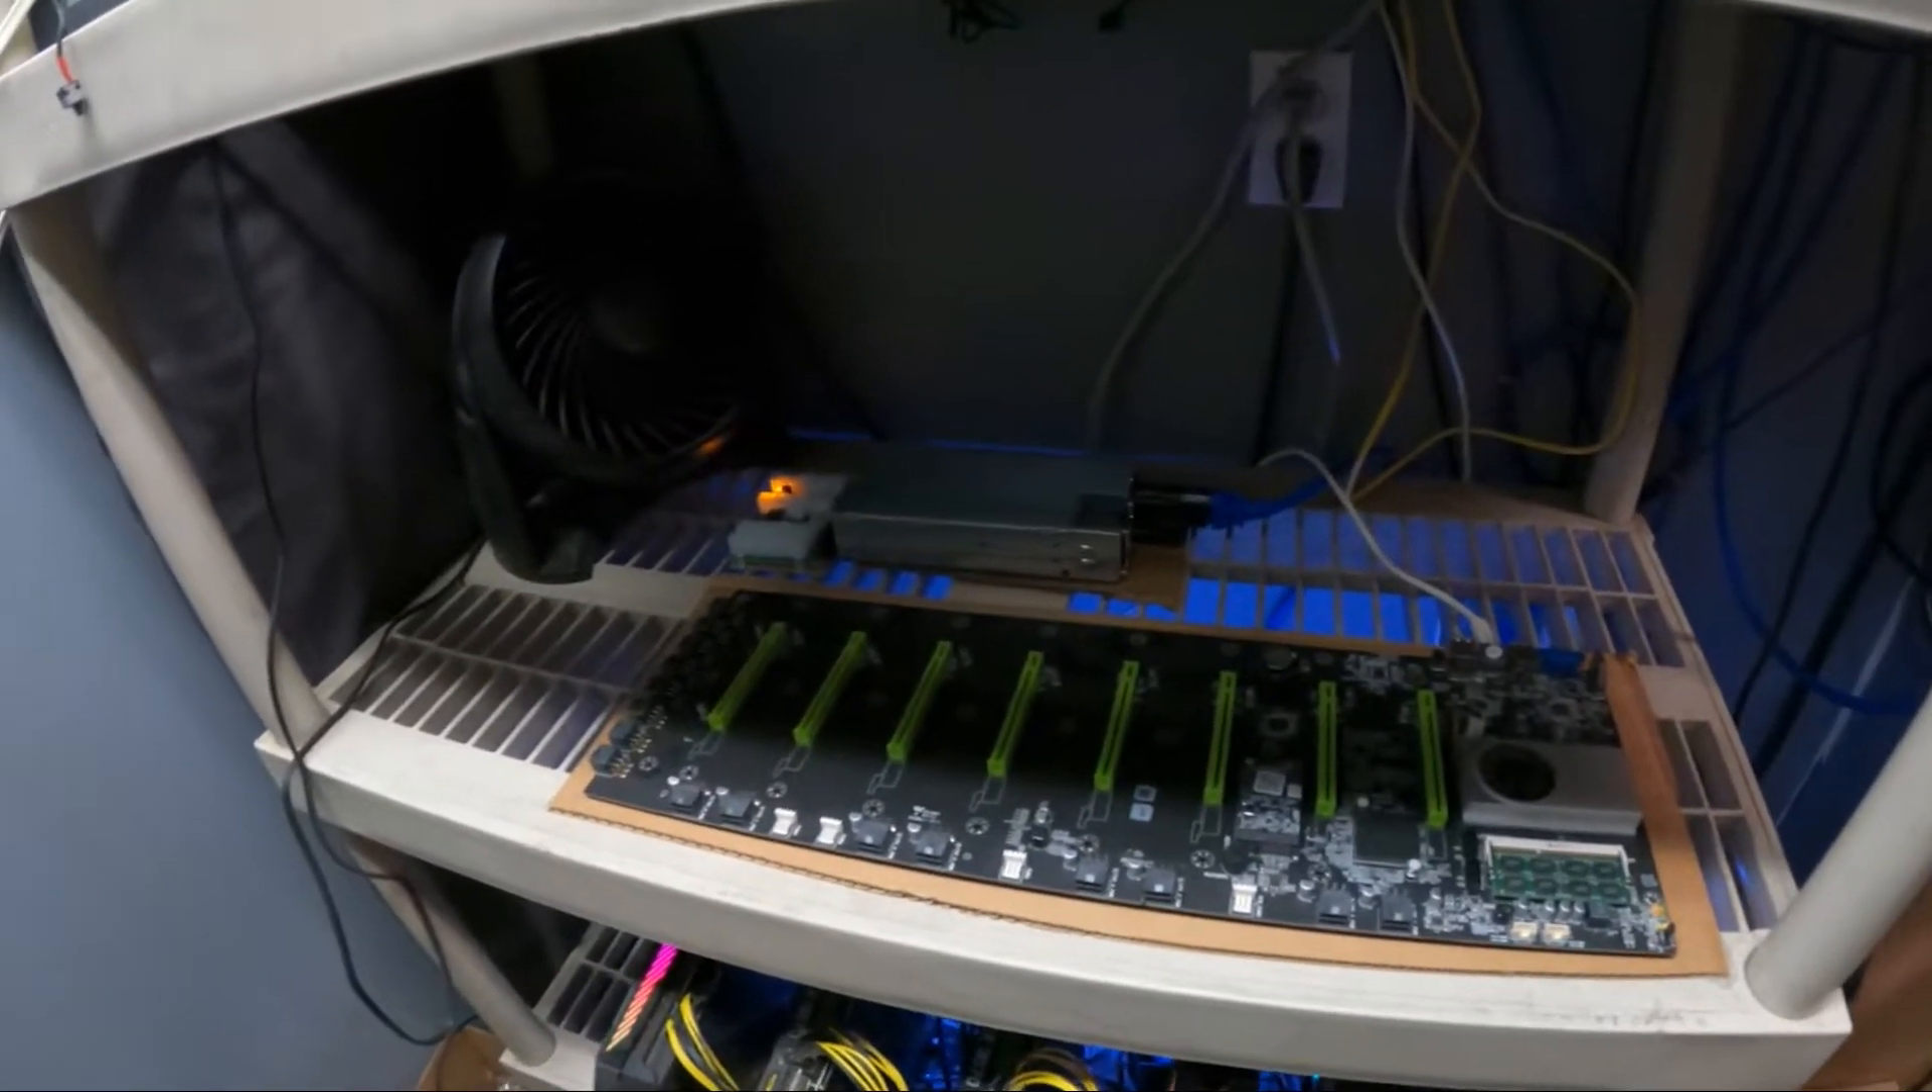All right guys so we got the rack emptied out uh no more gpus there cleared everything out.